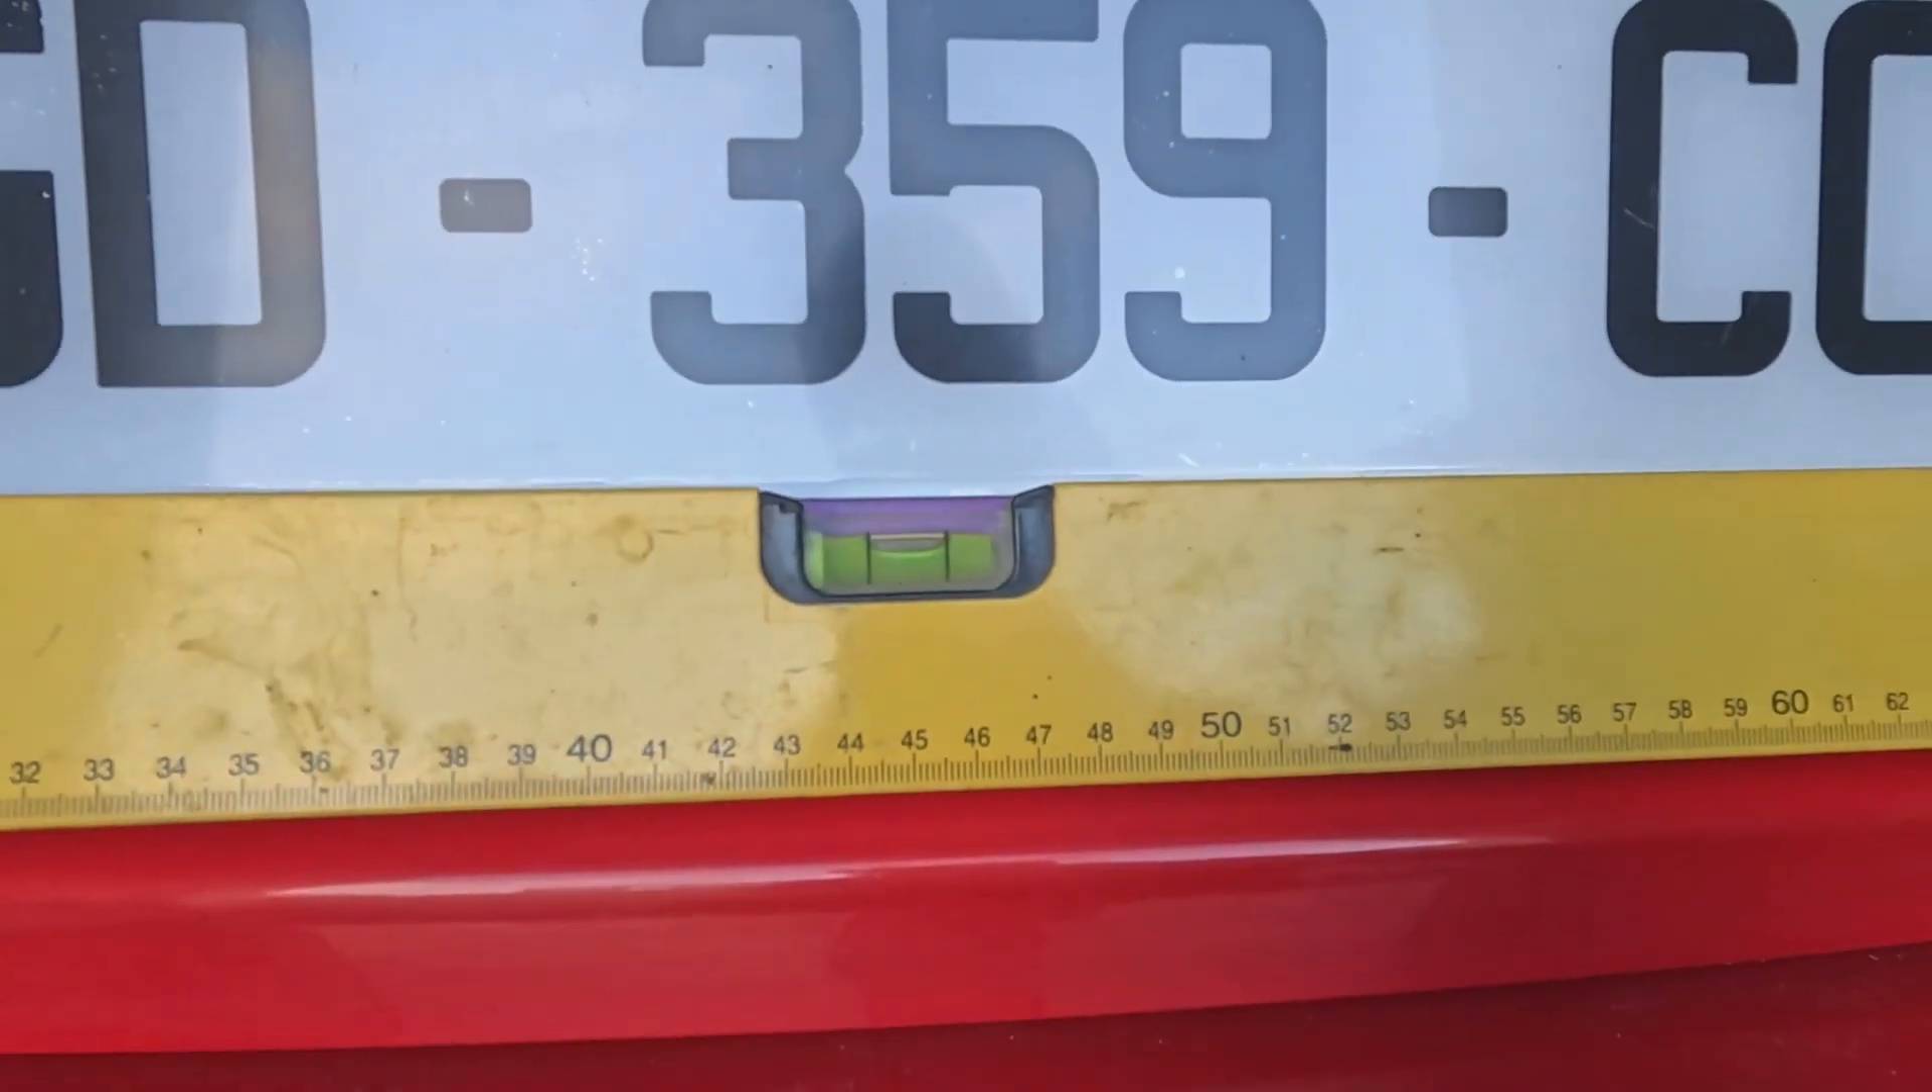The spirit level is on there it's touching the bottom of the plate.